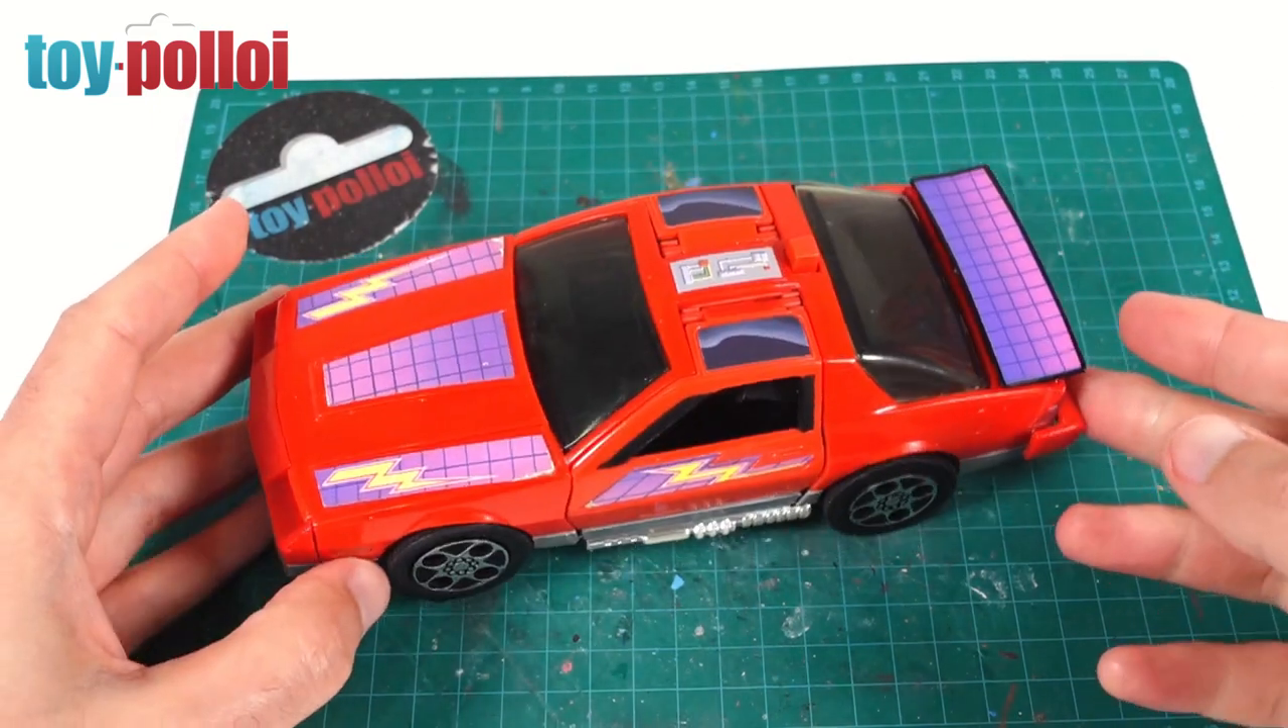Putting those stickers on the top really does make it look like a finished toy.